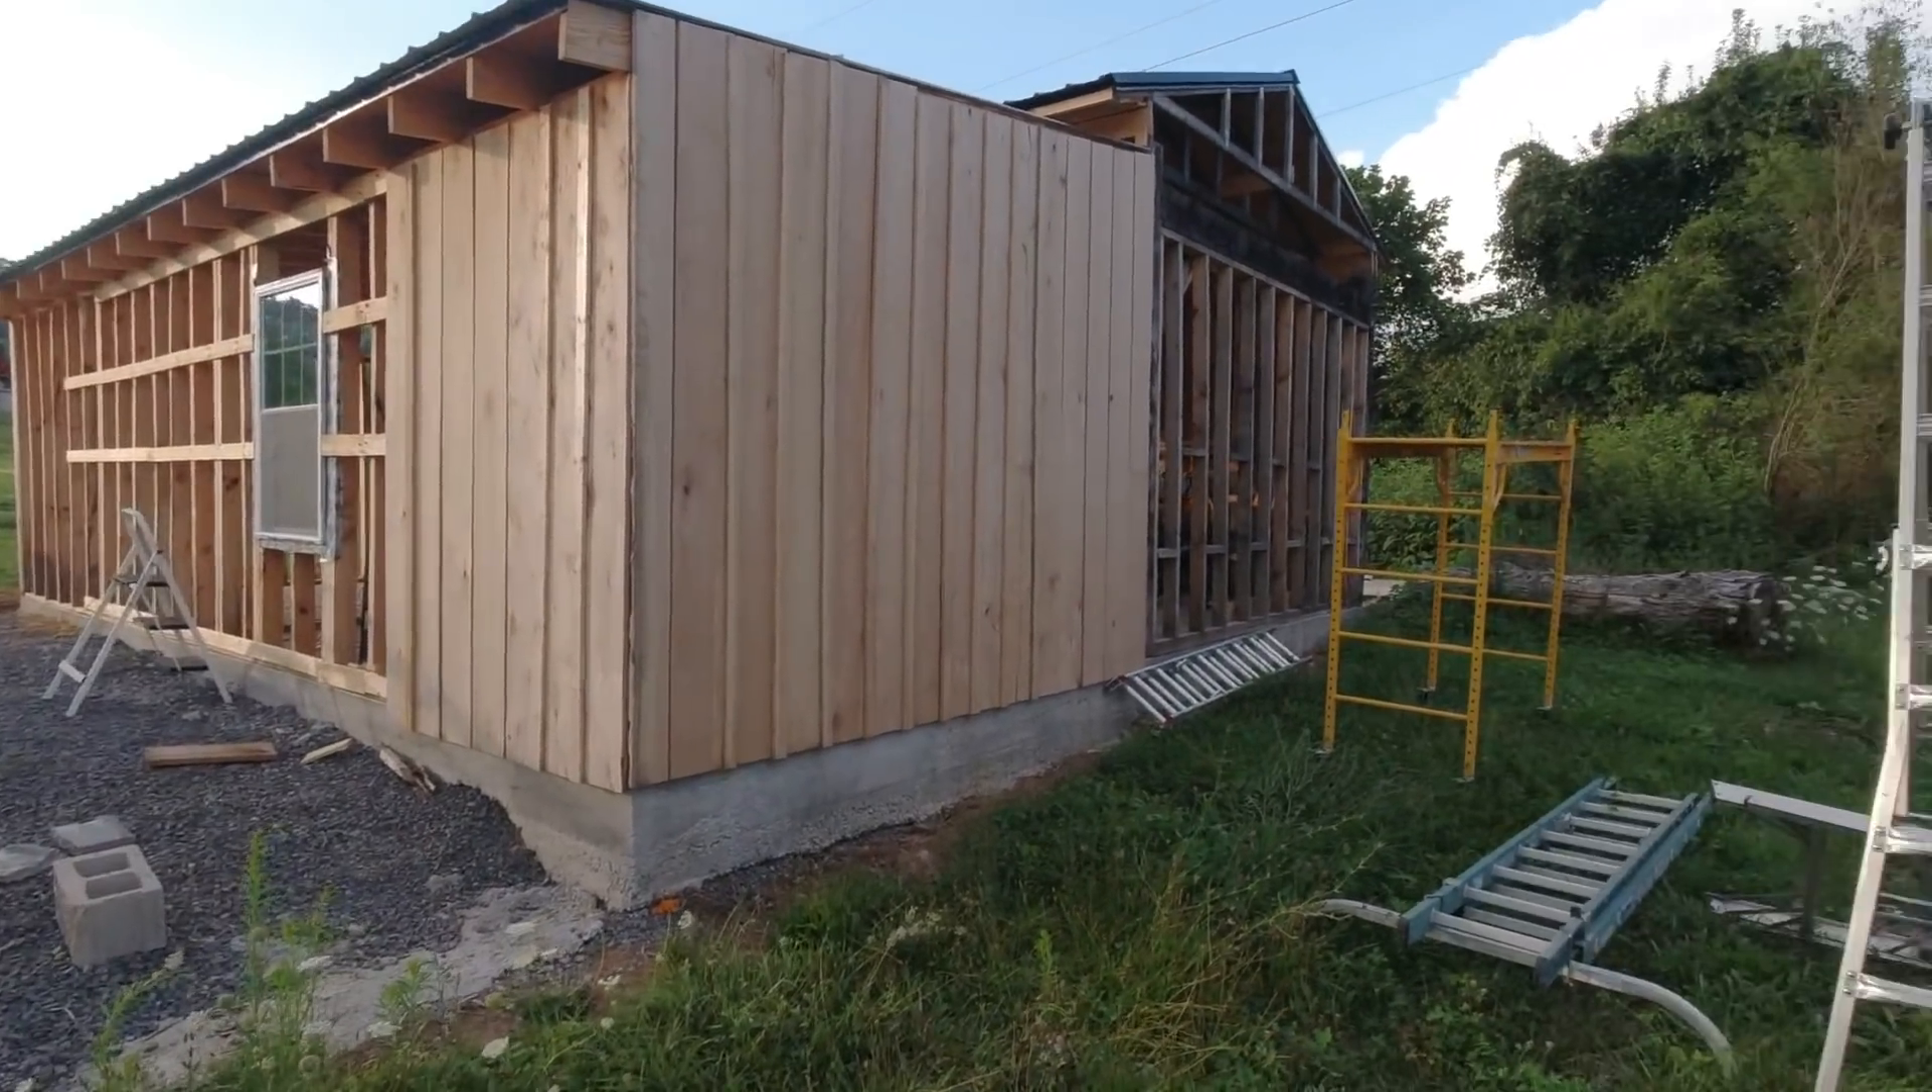Right here is the side of the timber frame. Now, it's not finished. That's pretty obvious right there. I need to put some siding on this wall right here.